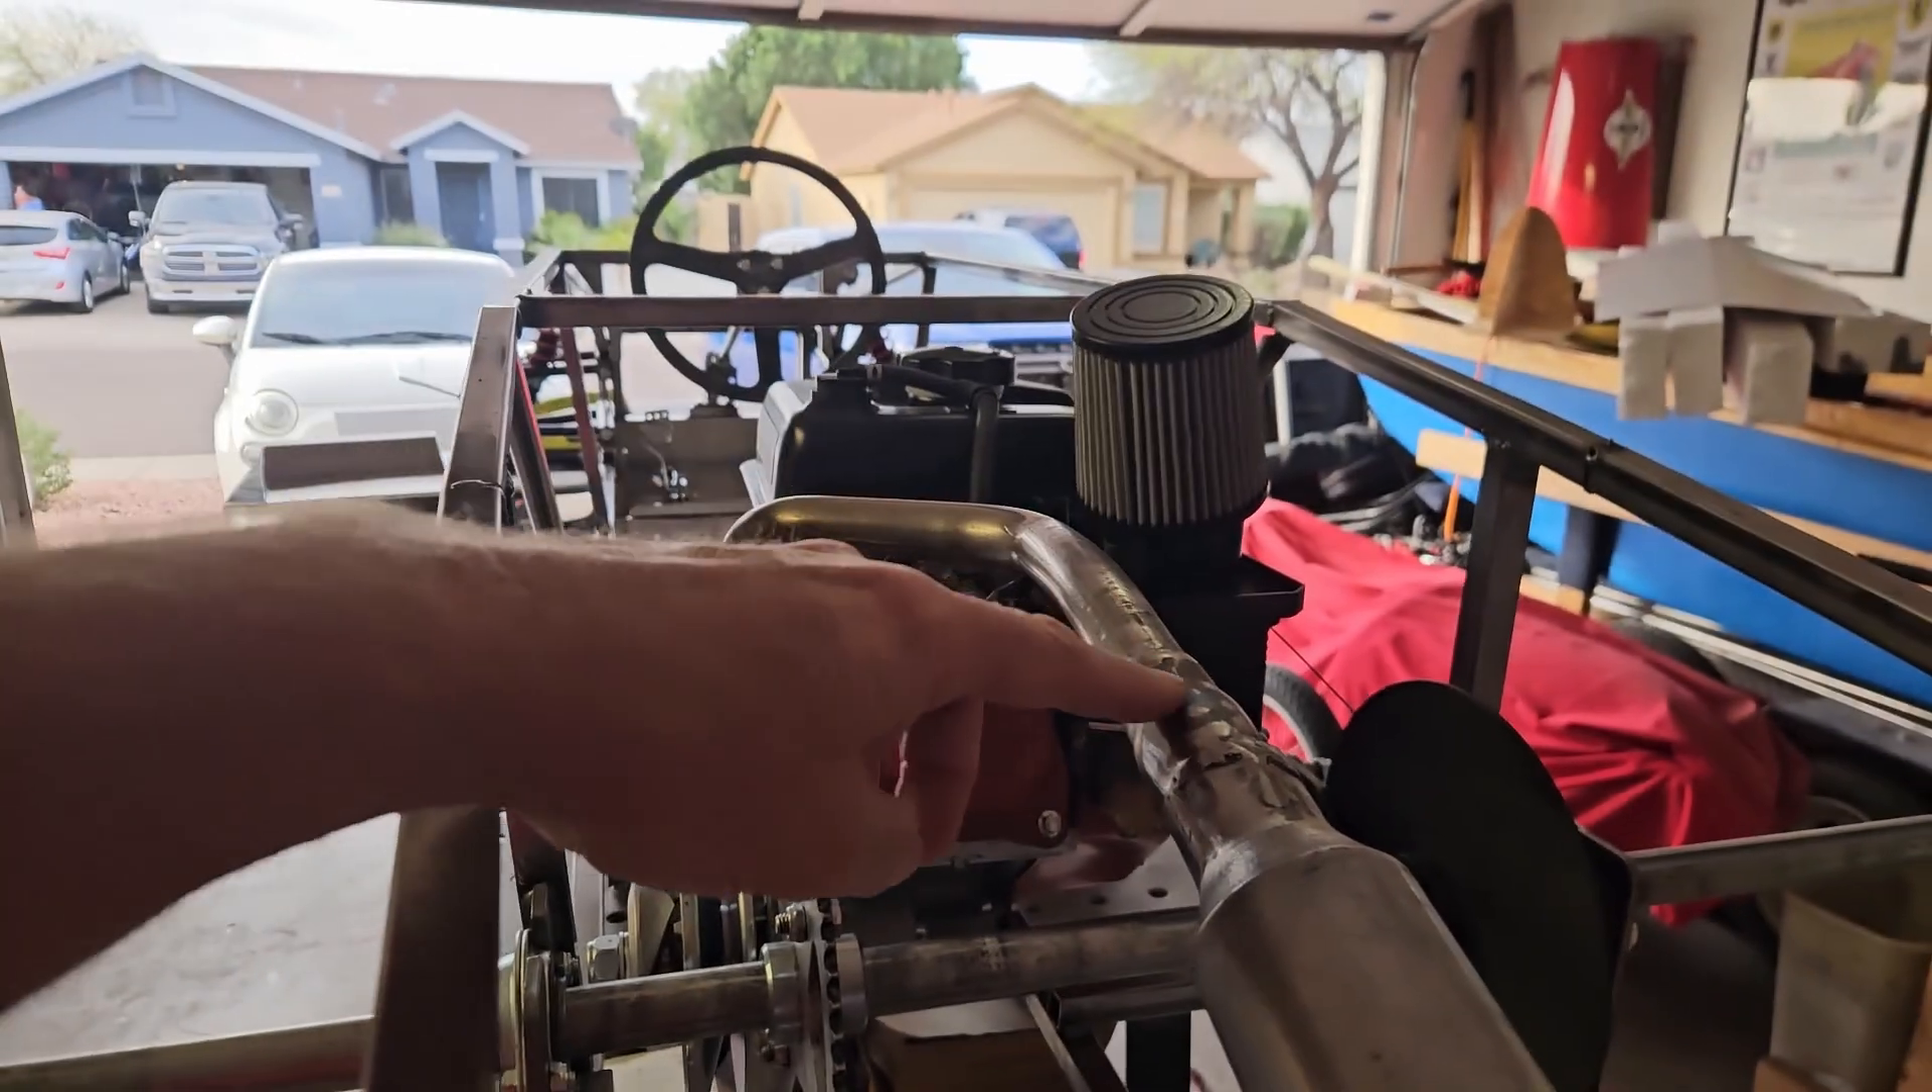I've got my exhaust pipe on here.